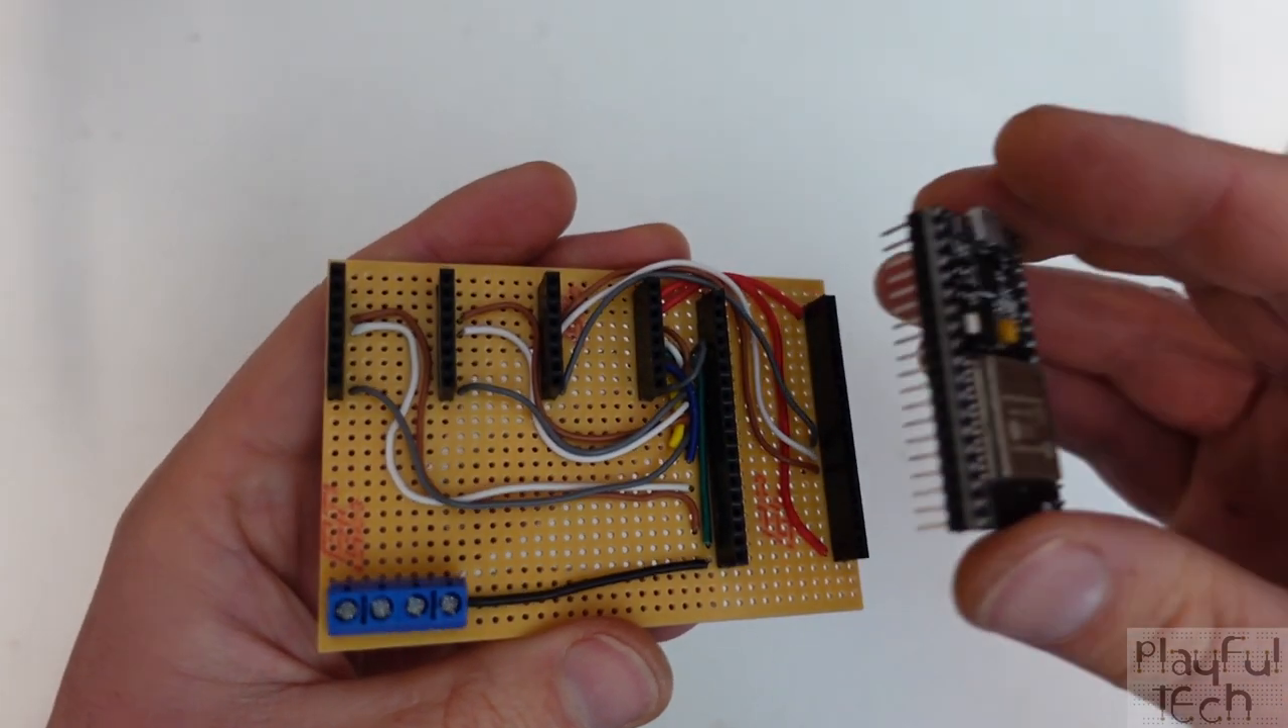What i've got on the right hand side here i've soldered in a set of header pins.